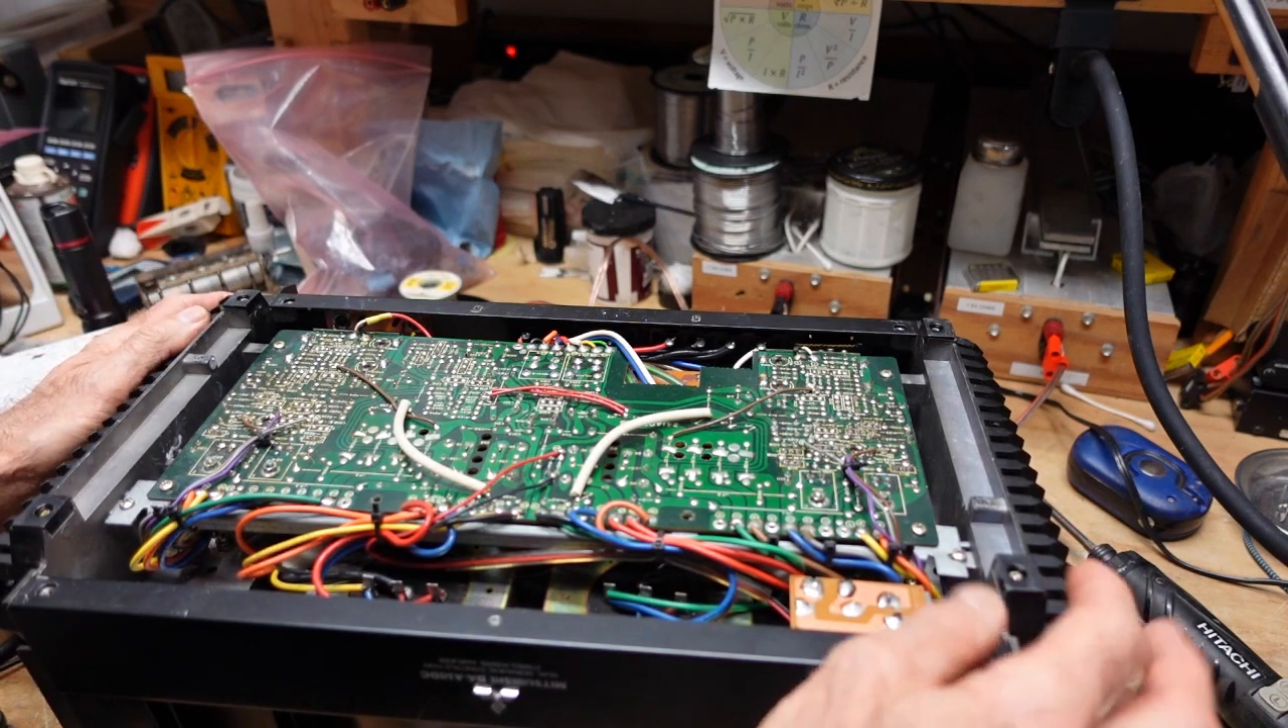Okay so I've got the cover off and I don't see anything that causes concern there are no wires flapping in the breeze.